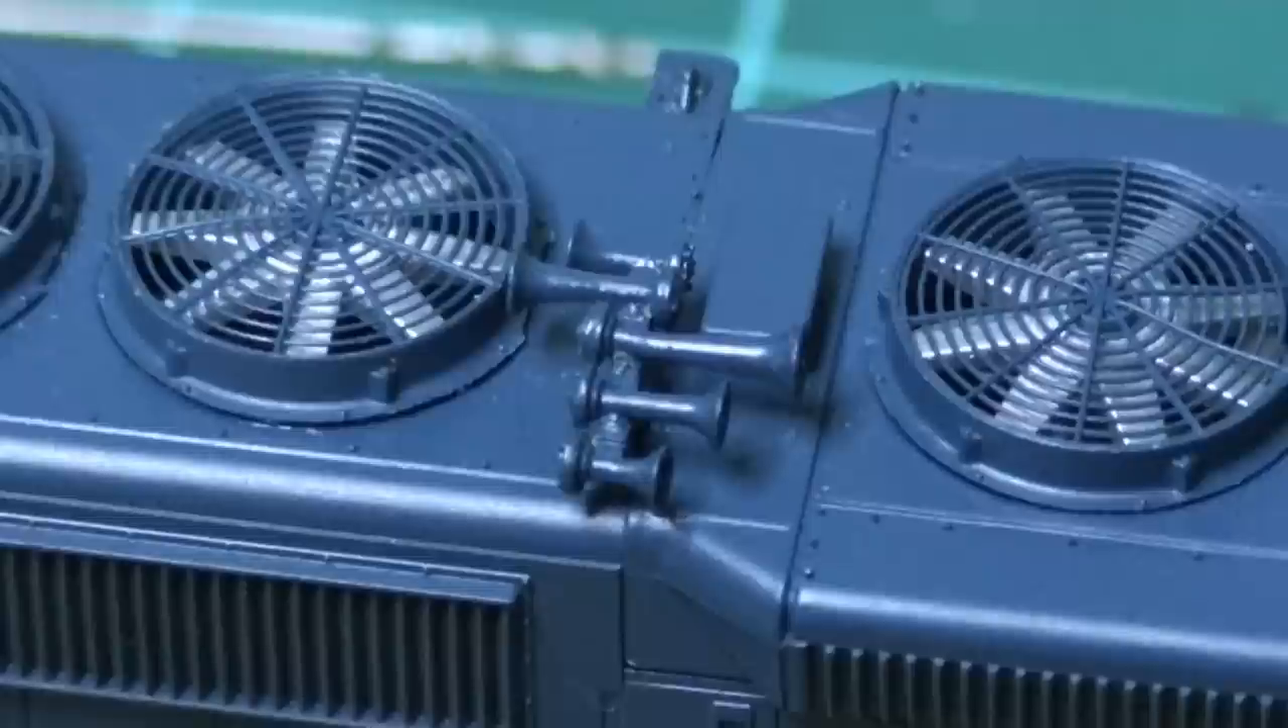And voila, the horn is installed.